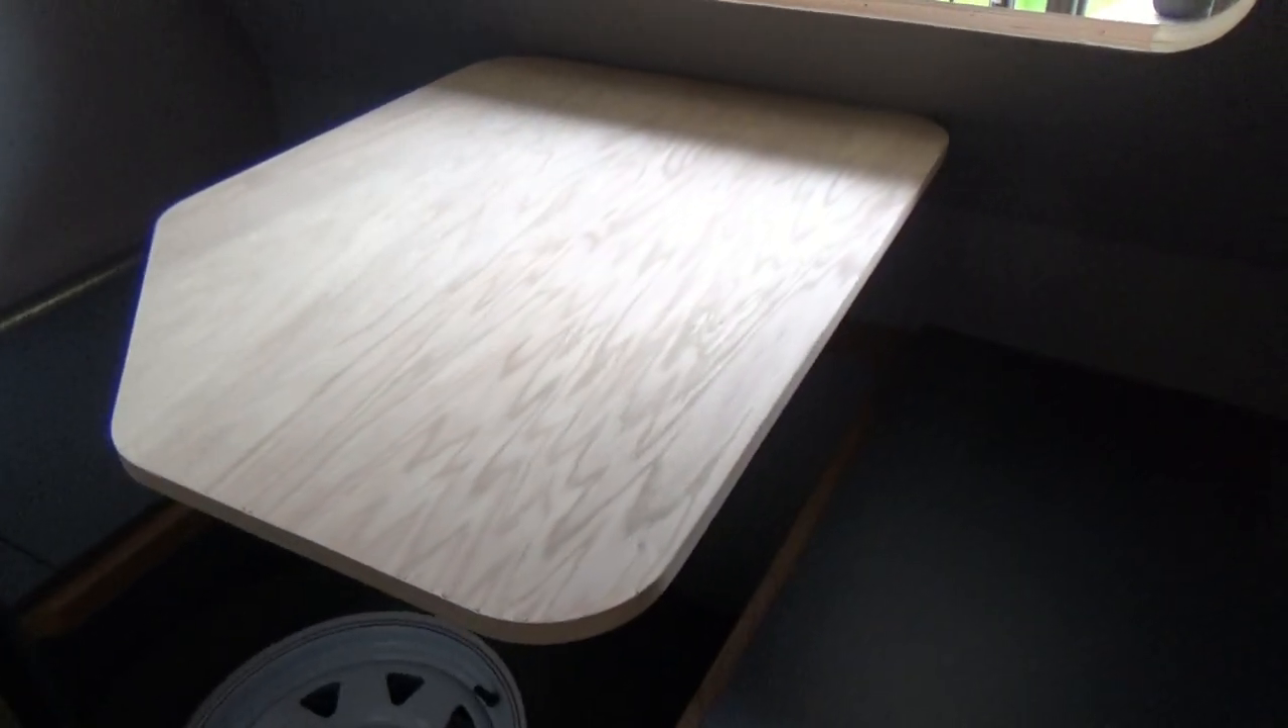We have our tables set in place and sanded down and banded and all that good stuff.